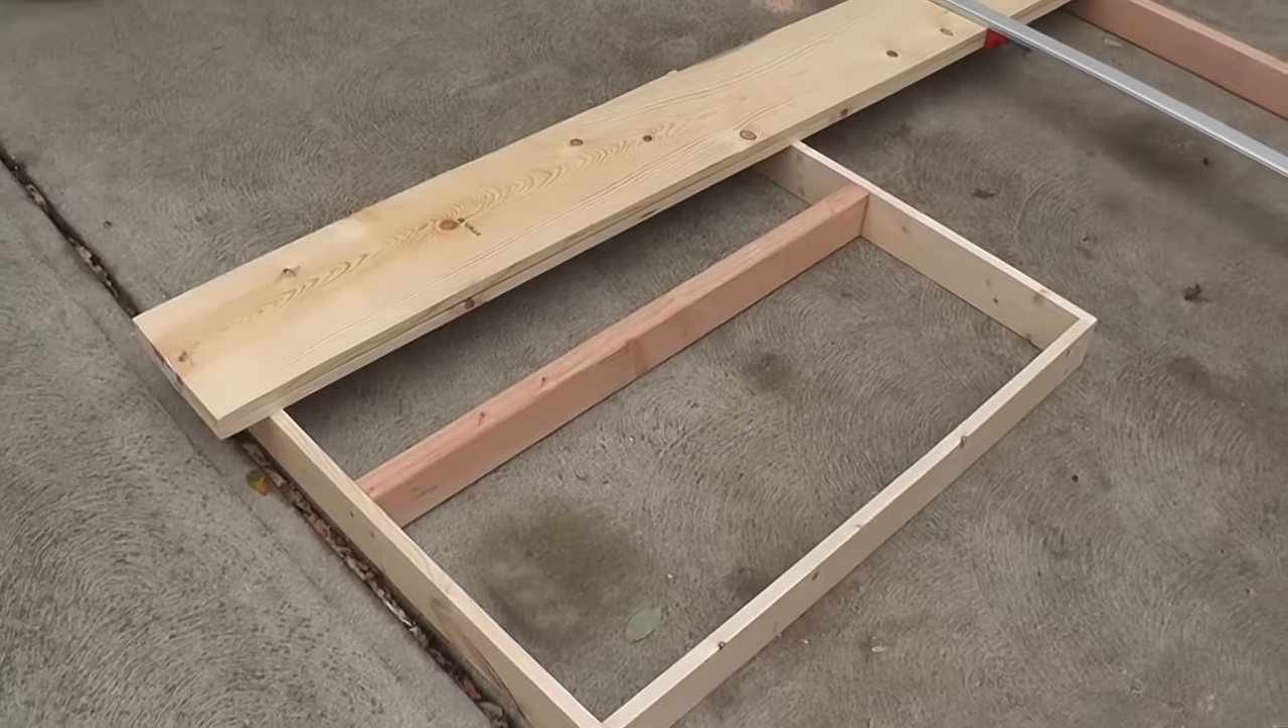So here I slapped together the frame for the bottom sort of support for the legs as well as the shelf that's going to be there.